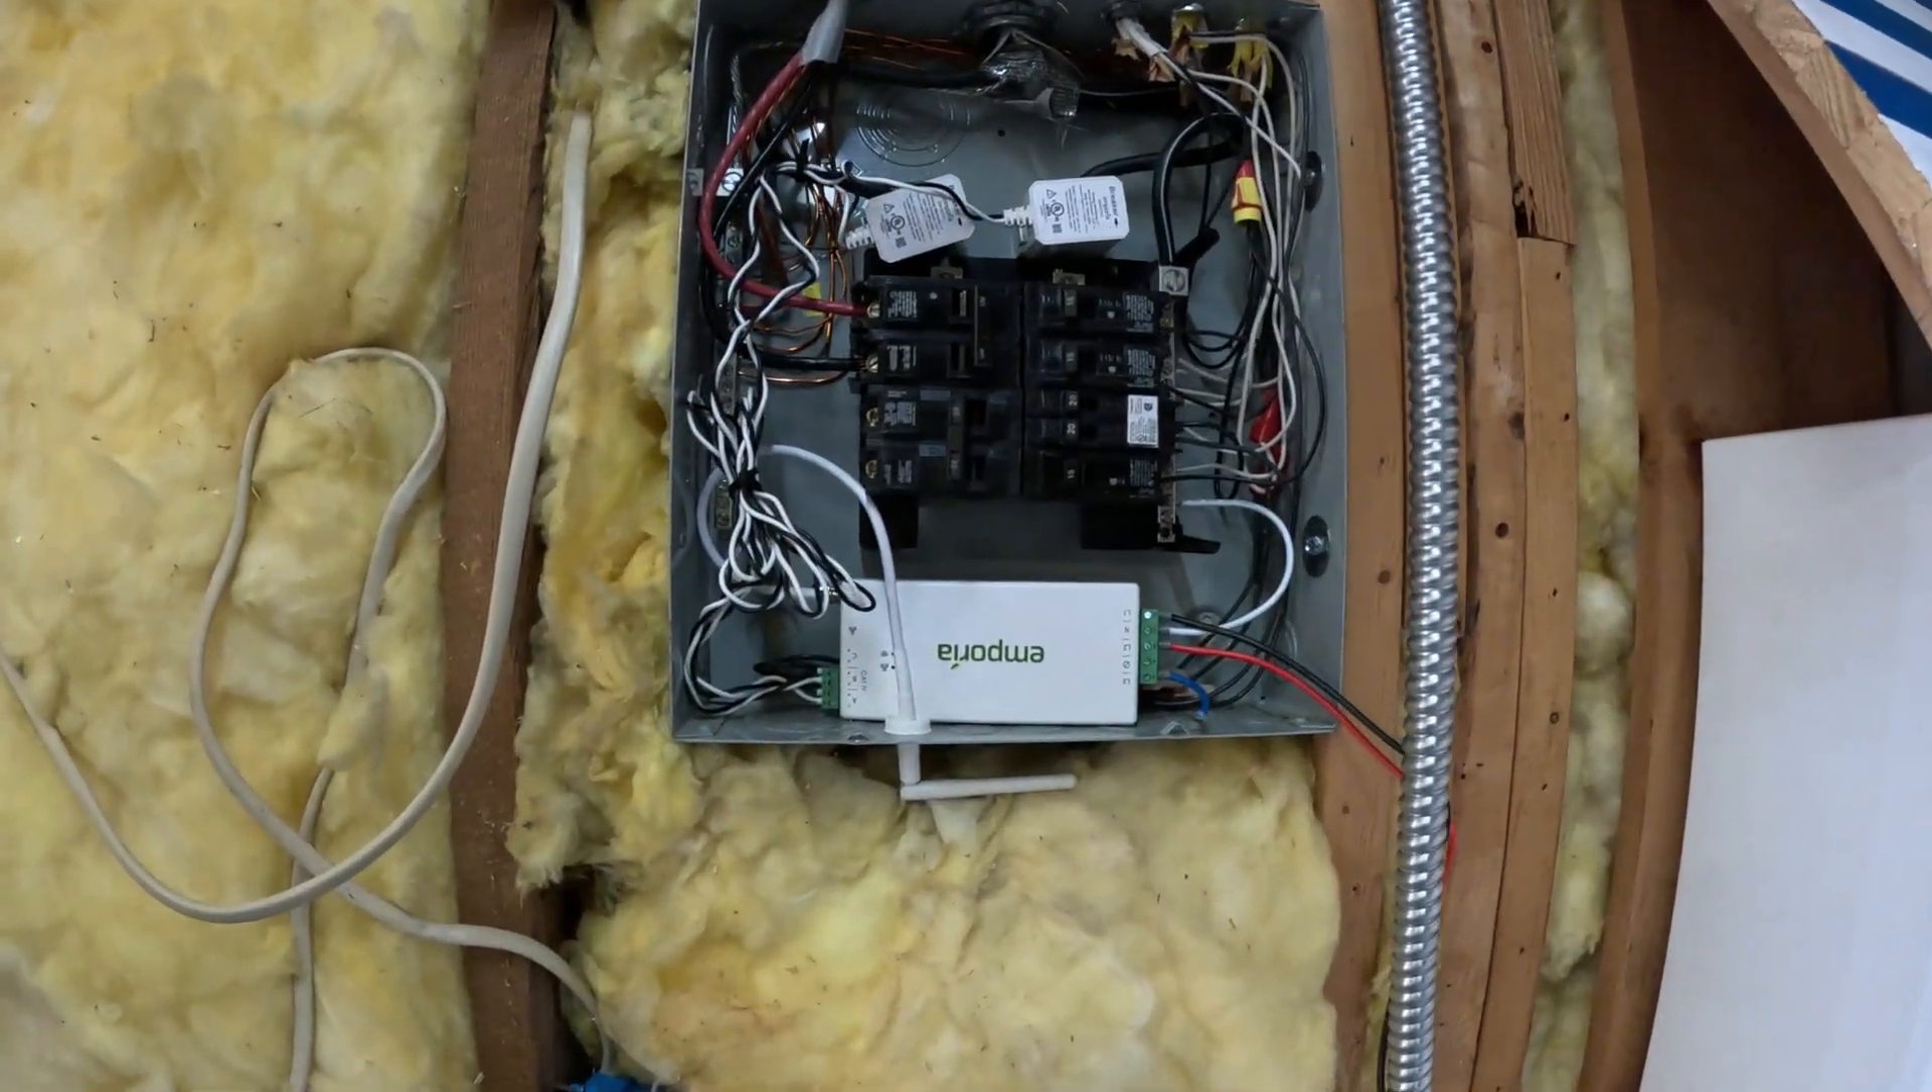Our conduit running over here in the attic space over to our panel. I'm about to run it into the panel.